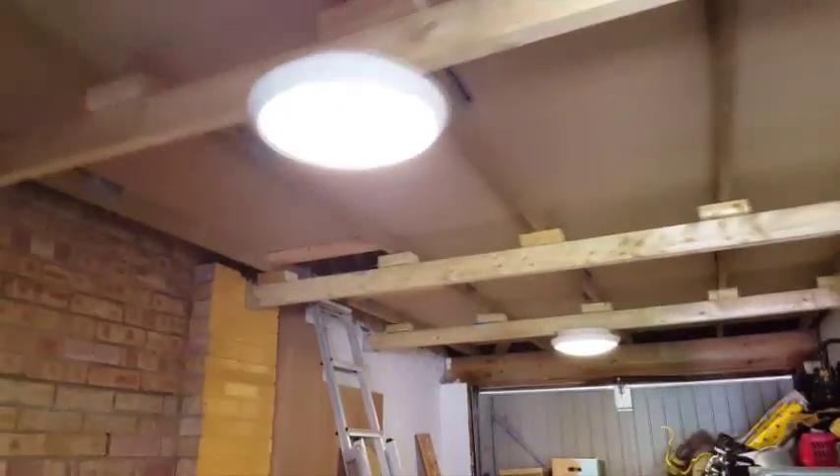Loft has been done it's all fully boarded now and two new lights put up.